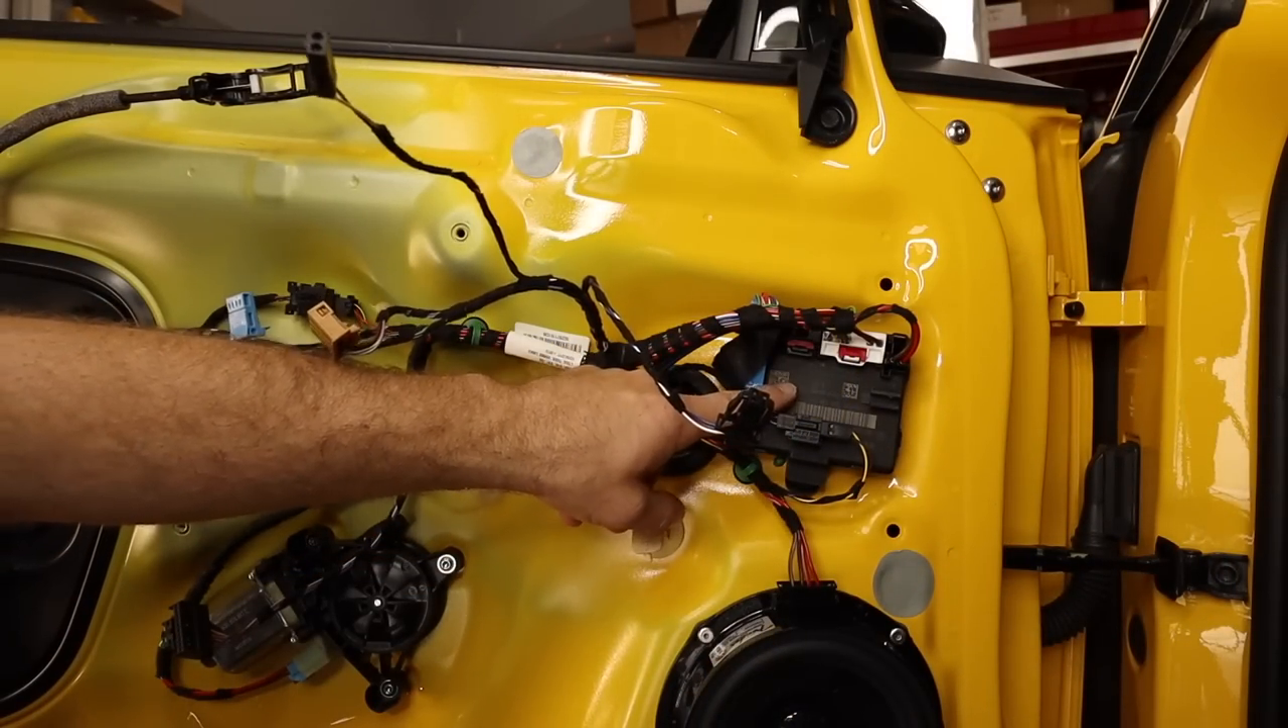But once we have everything disconnected, we can pull the door panel away and now we have exposure to all of our goodies inside the door.